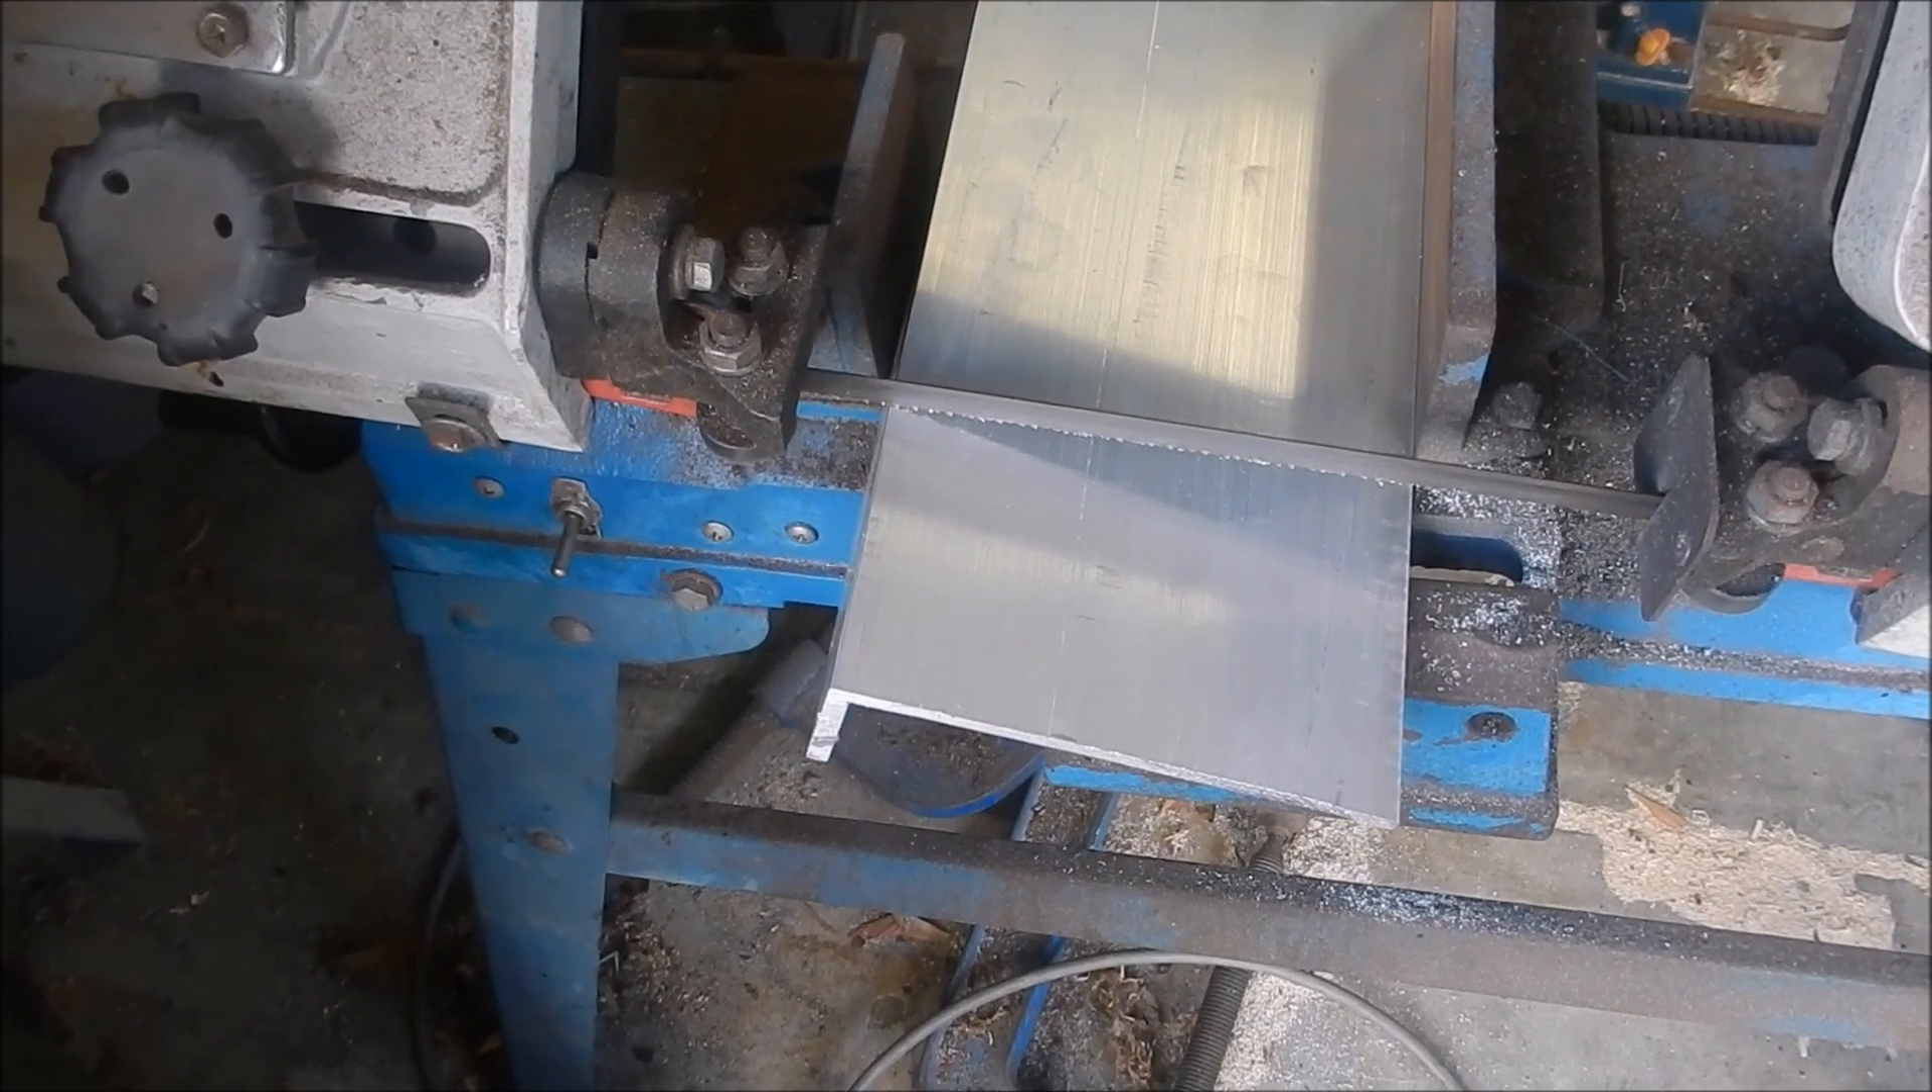So that's a bit of 150 by 50 angle and you can see that it does fit in there quite comfortably.